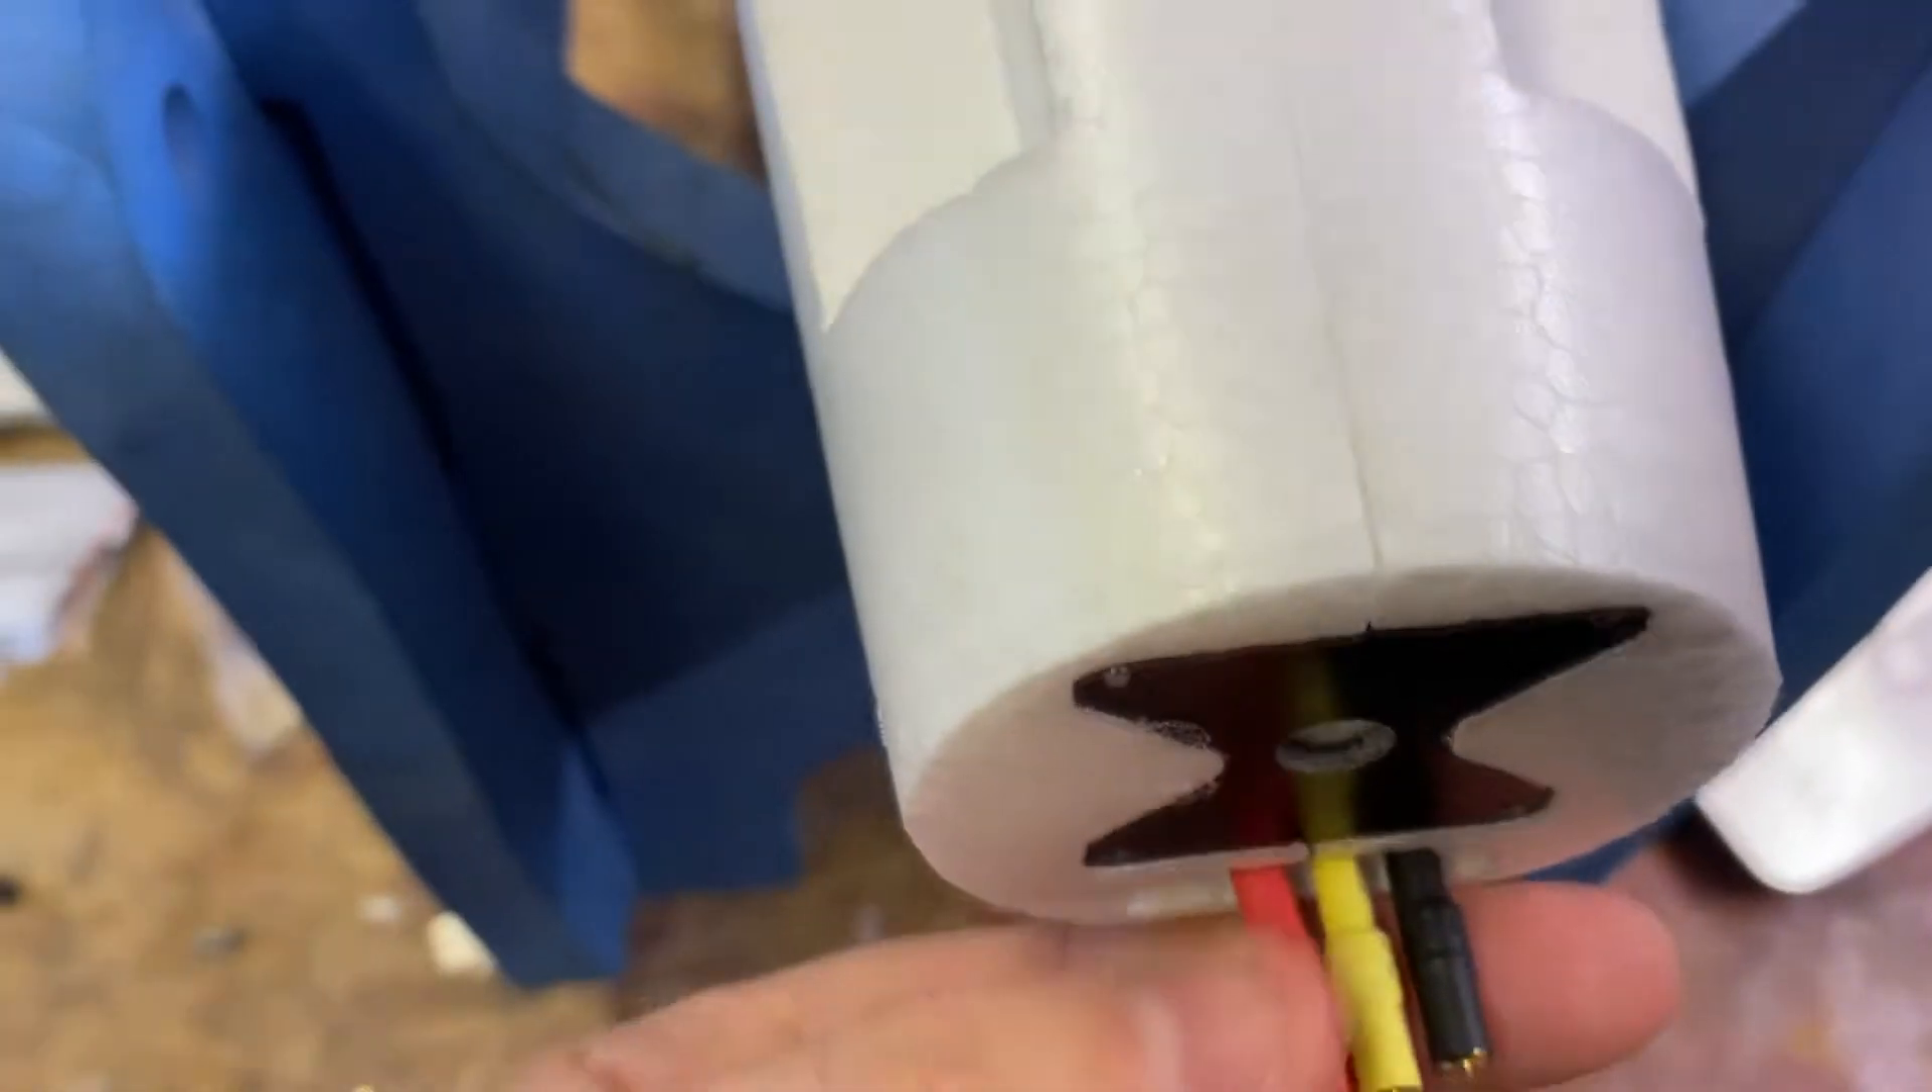But it's one of the FMS Predator ESCs, I've pushed the wires out the front, I'm going to connect them up just as per the colours really, and then screw it on.